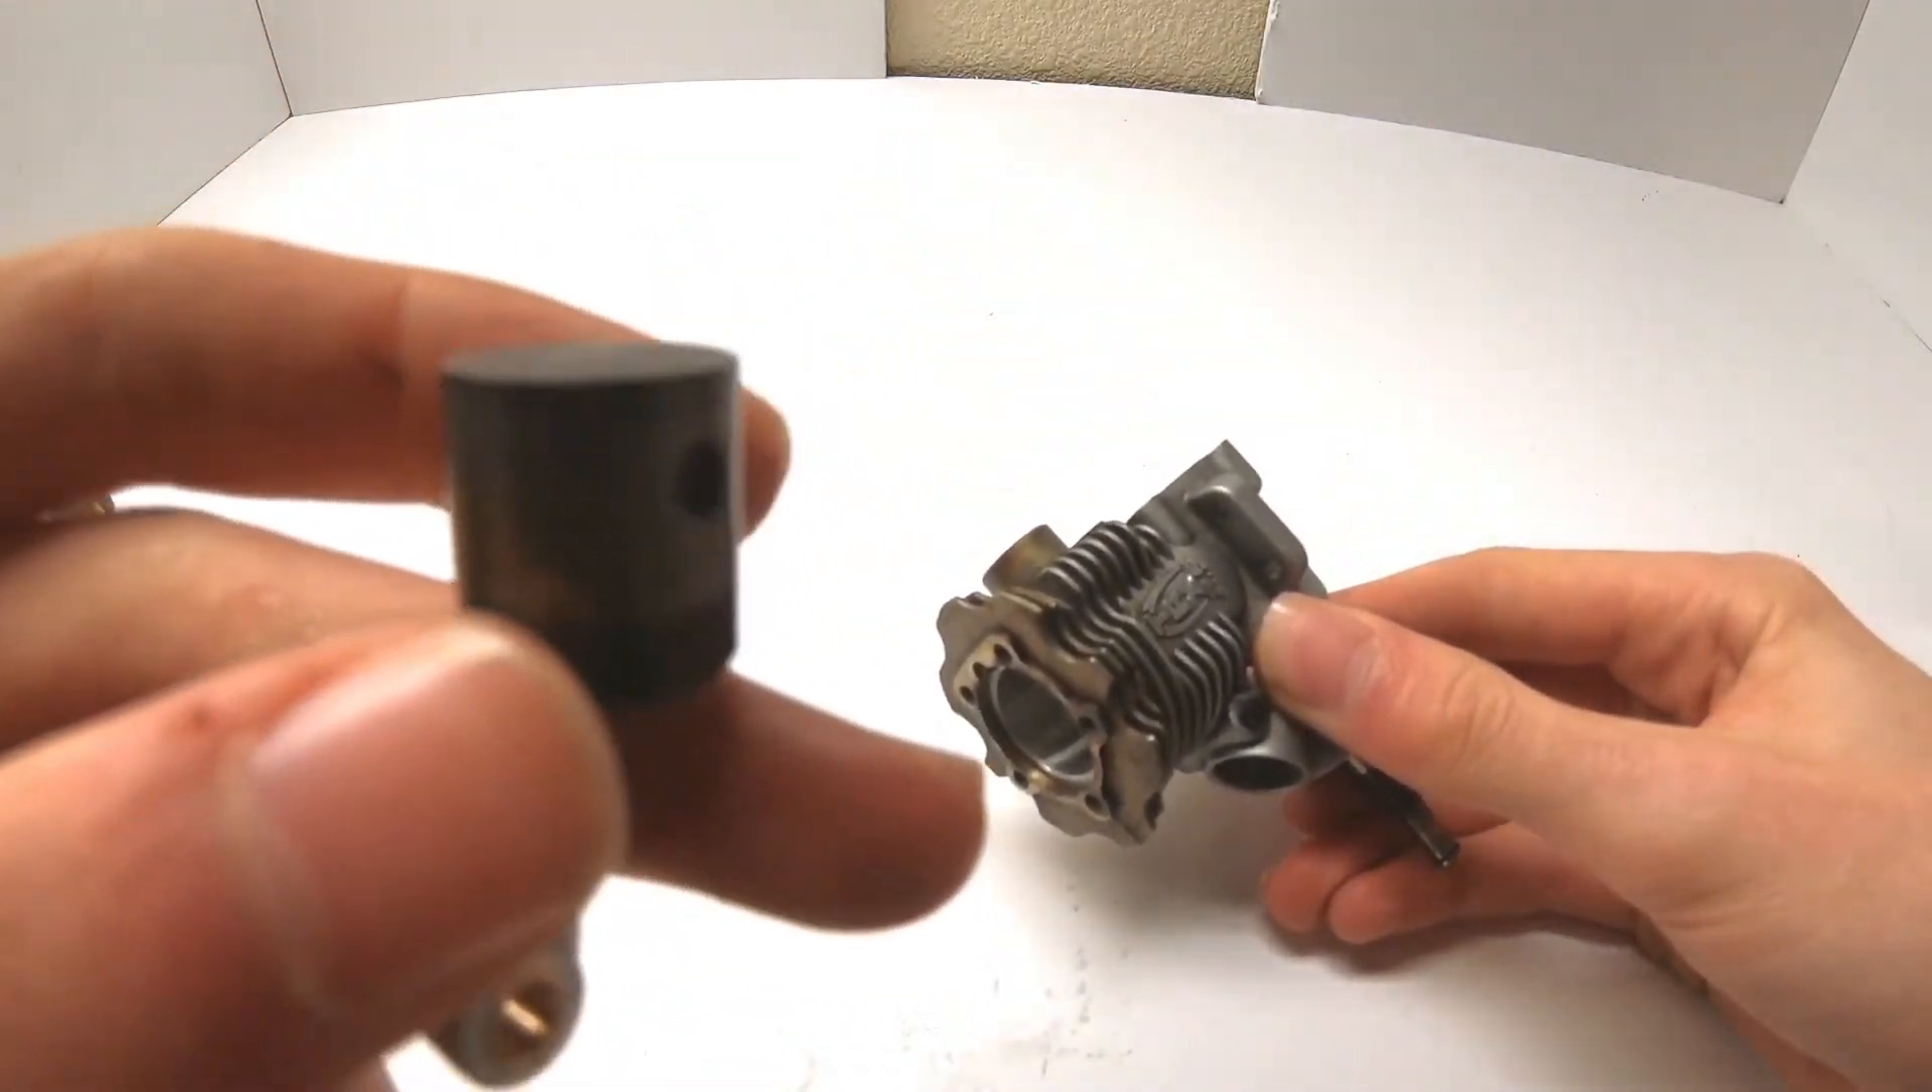So now the piston should just fall out which it has done.